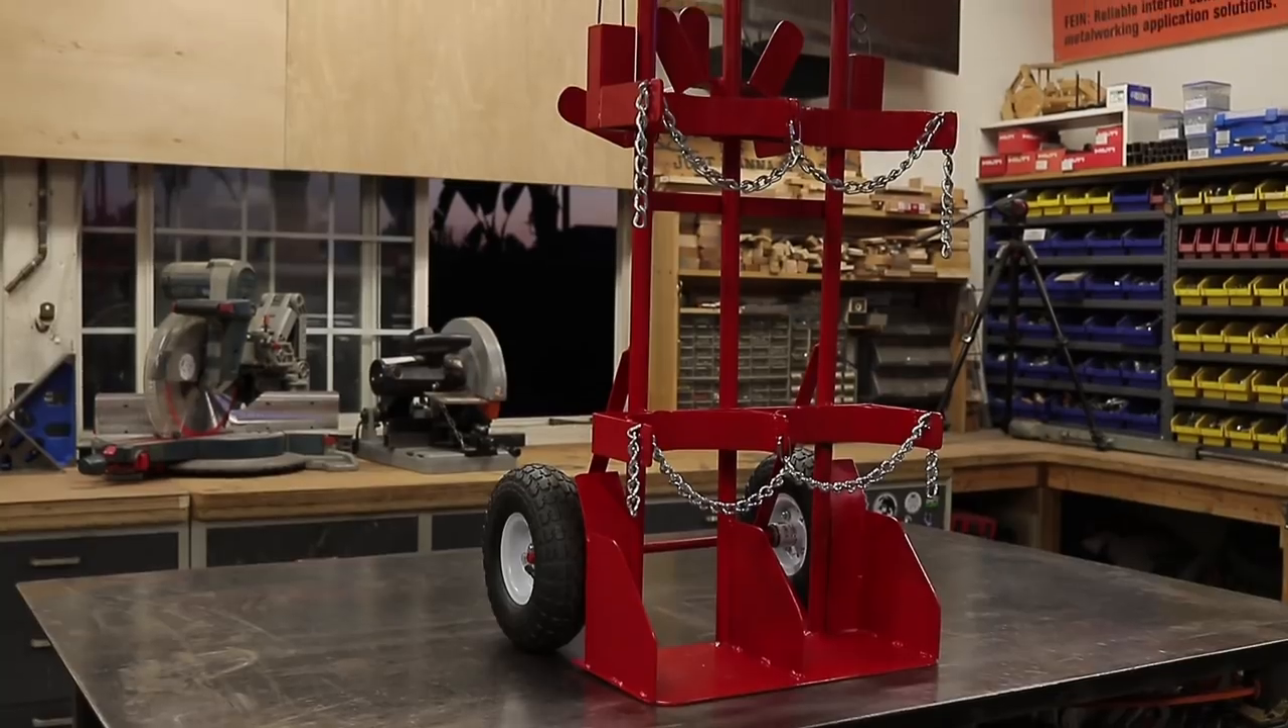And there's the finished product after I got some Harbor Freight tires and wheels for it. I got the chain on it. Got a nice coat of paint.